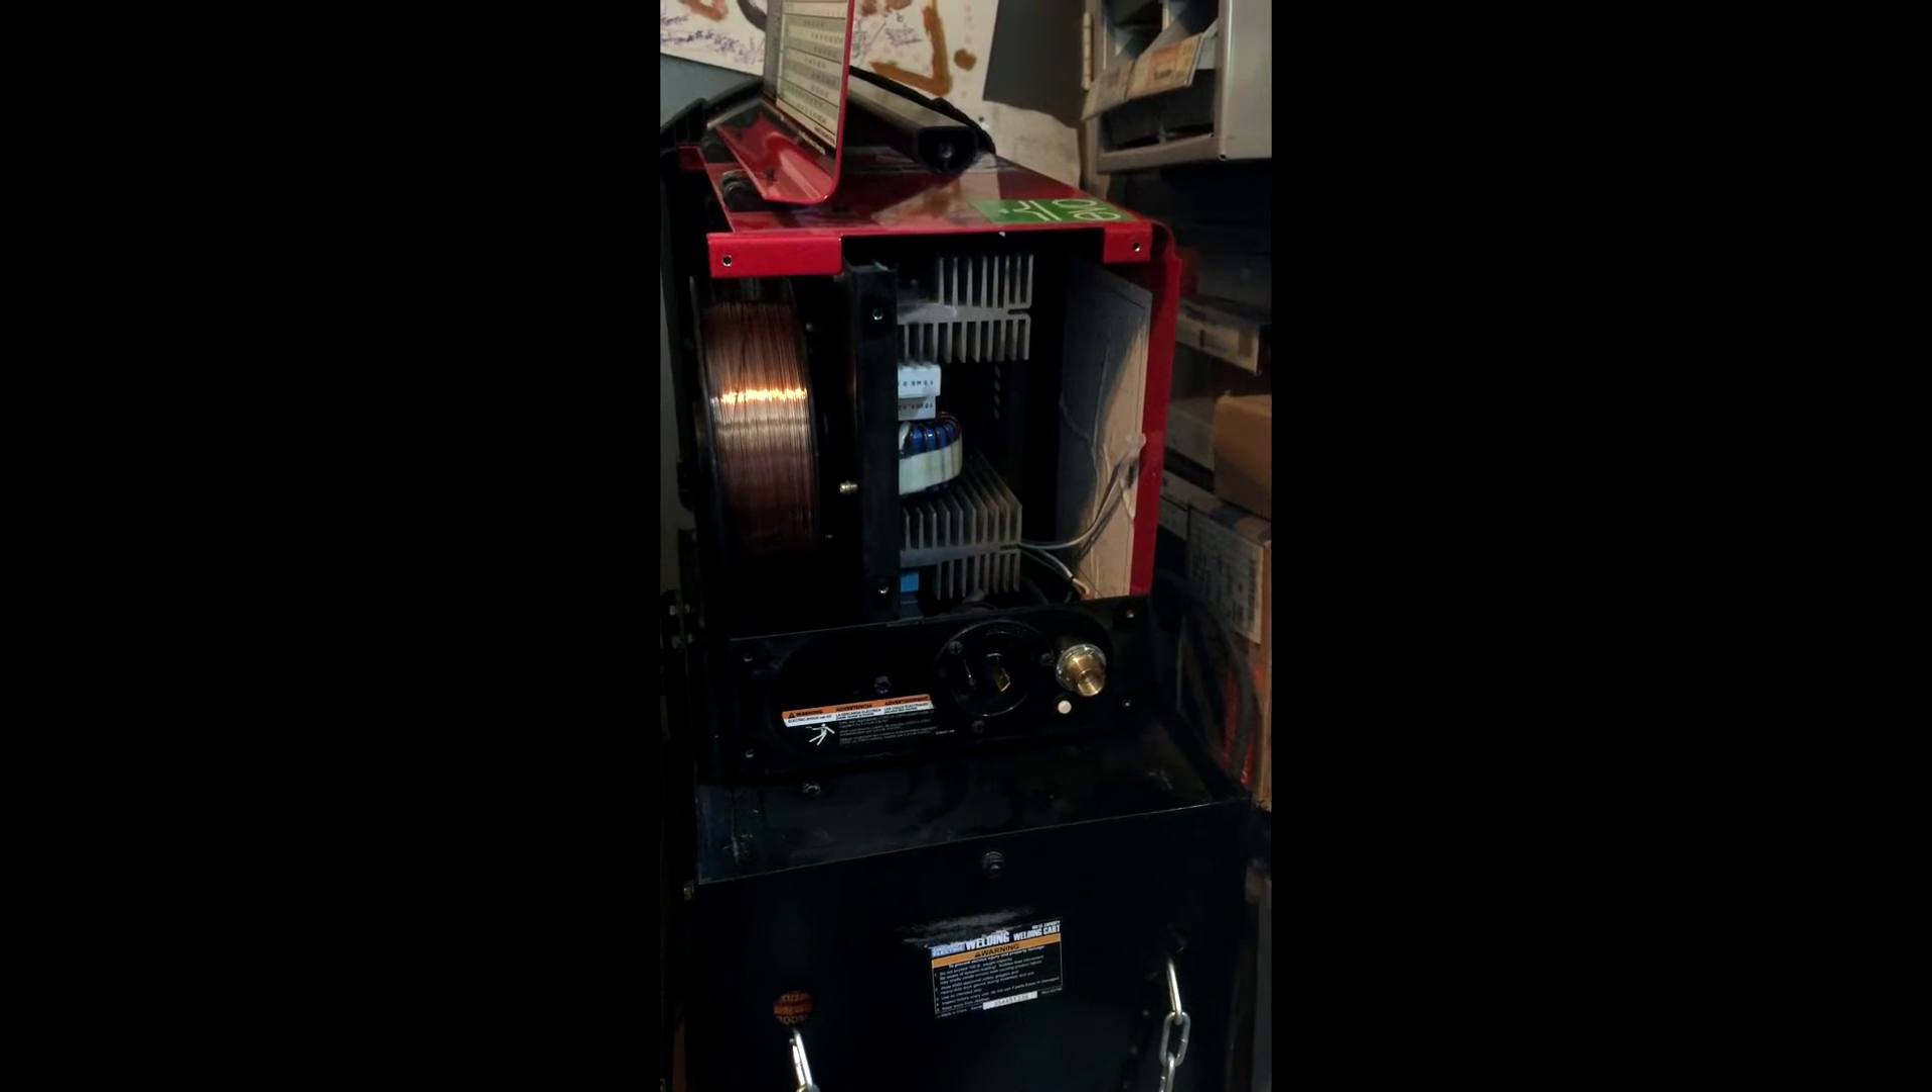With the fans disconnected, the cover comes completely off and you're looking inside the 210.